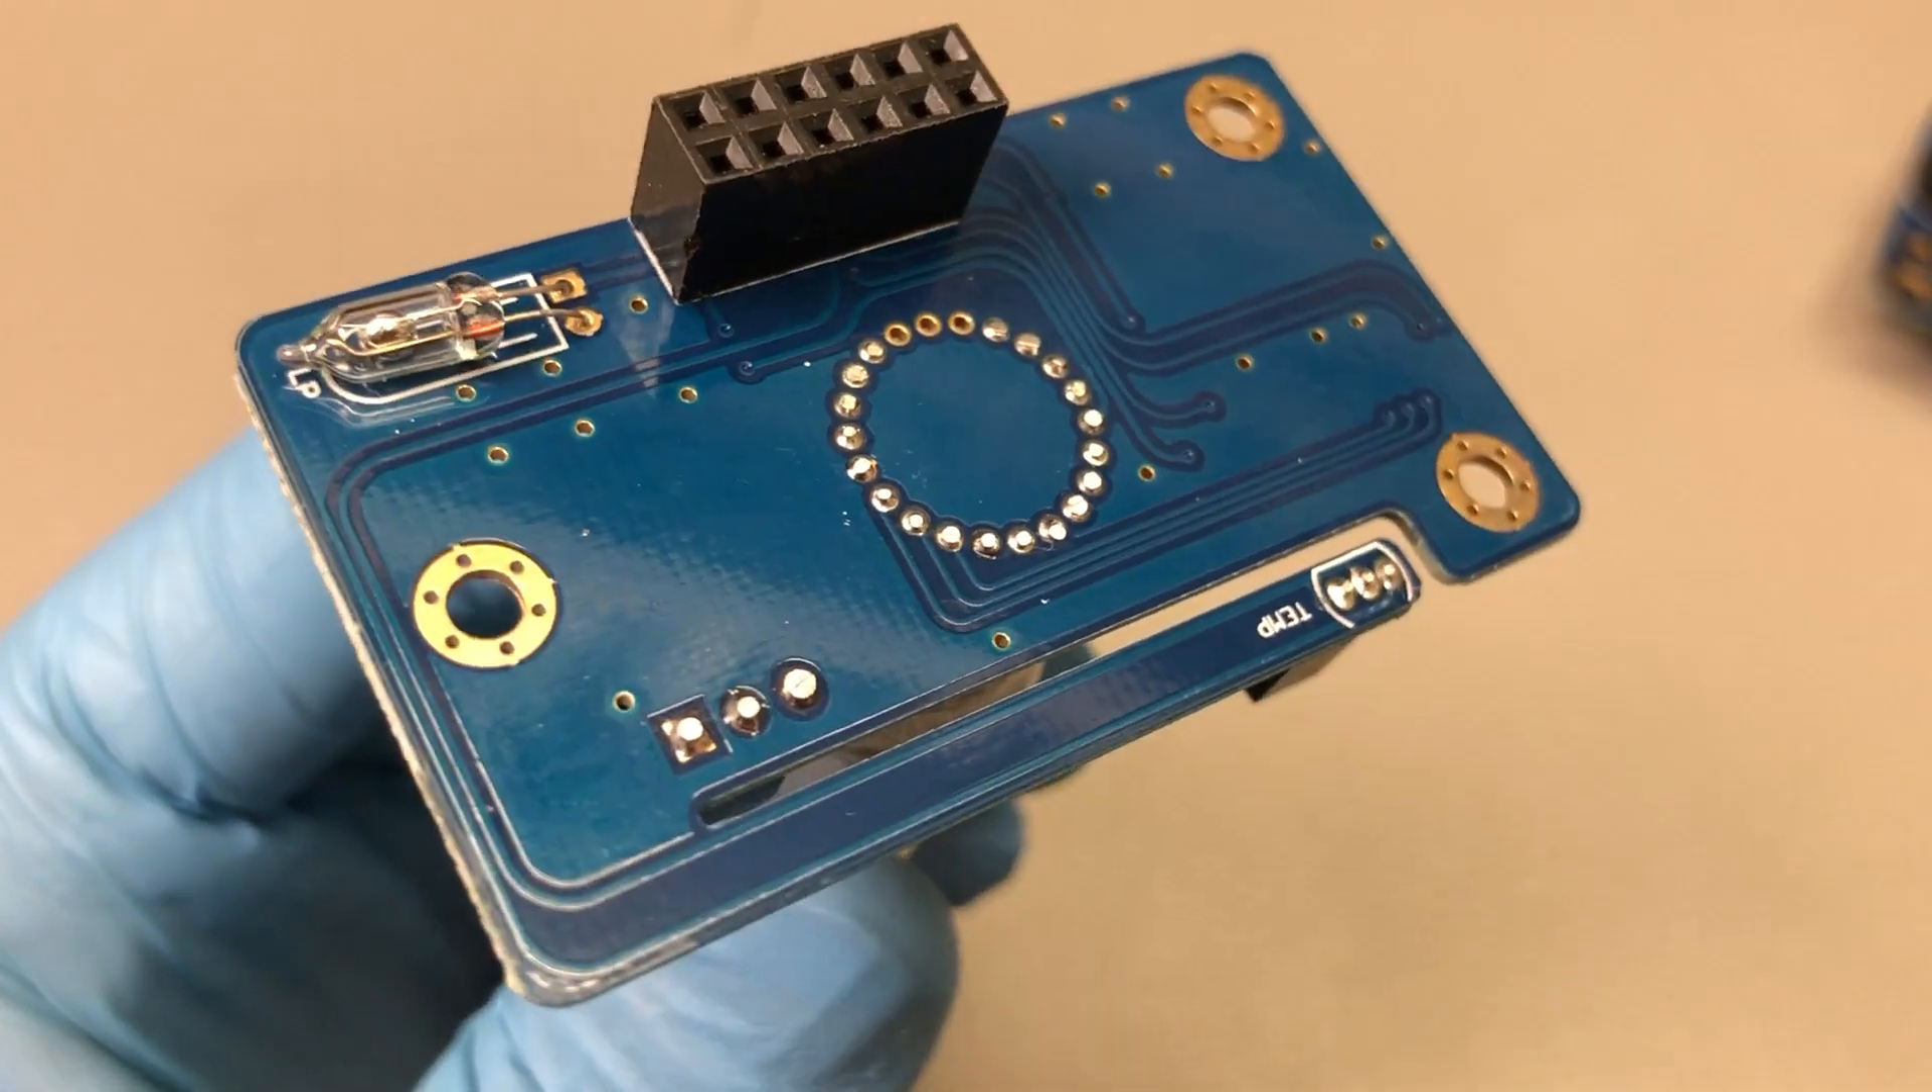This is how my soldering looks like after it's completely done and the leads have been shortened.